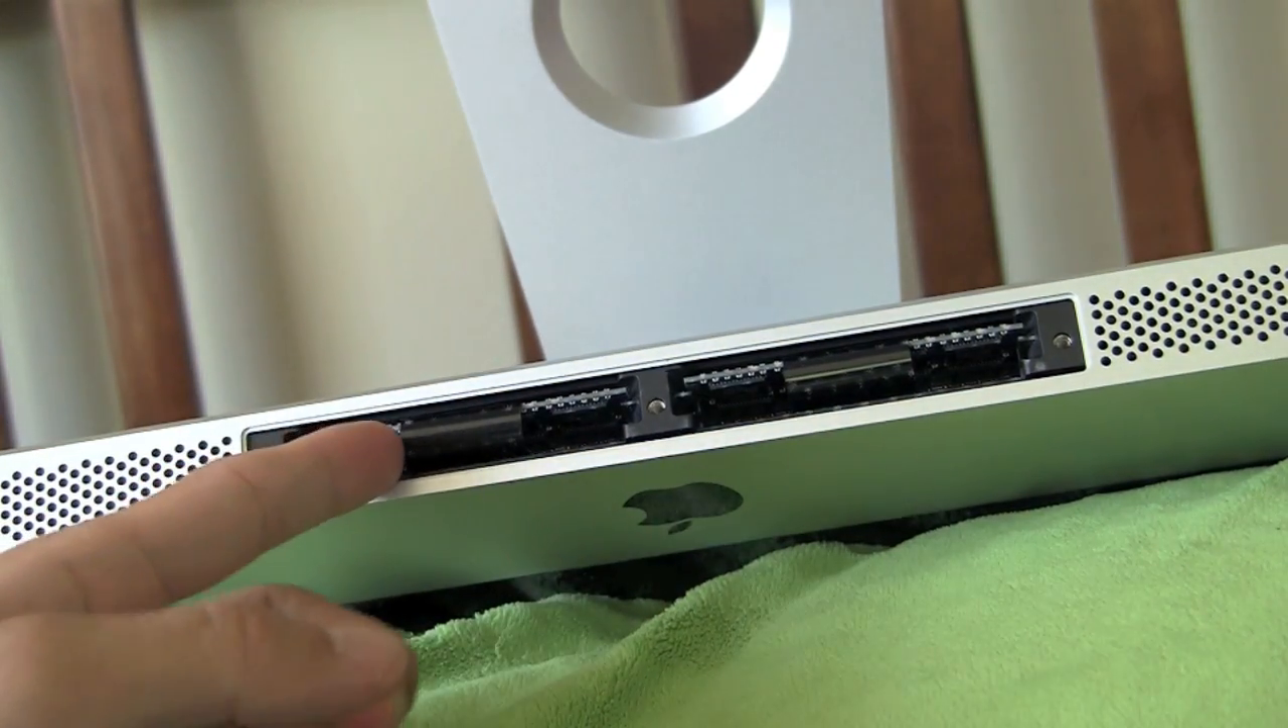So now with the cover off, you have access to the four ports.